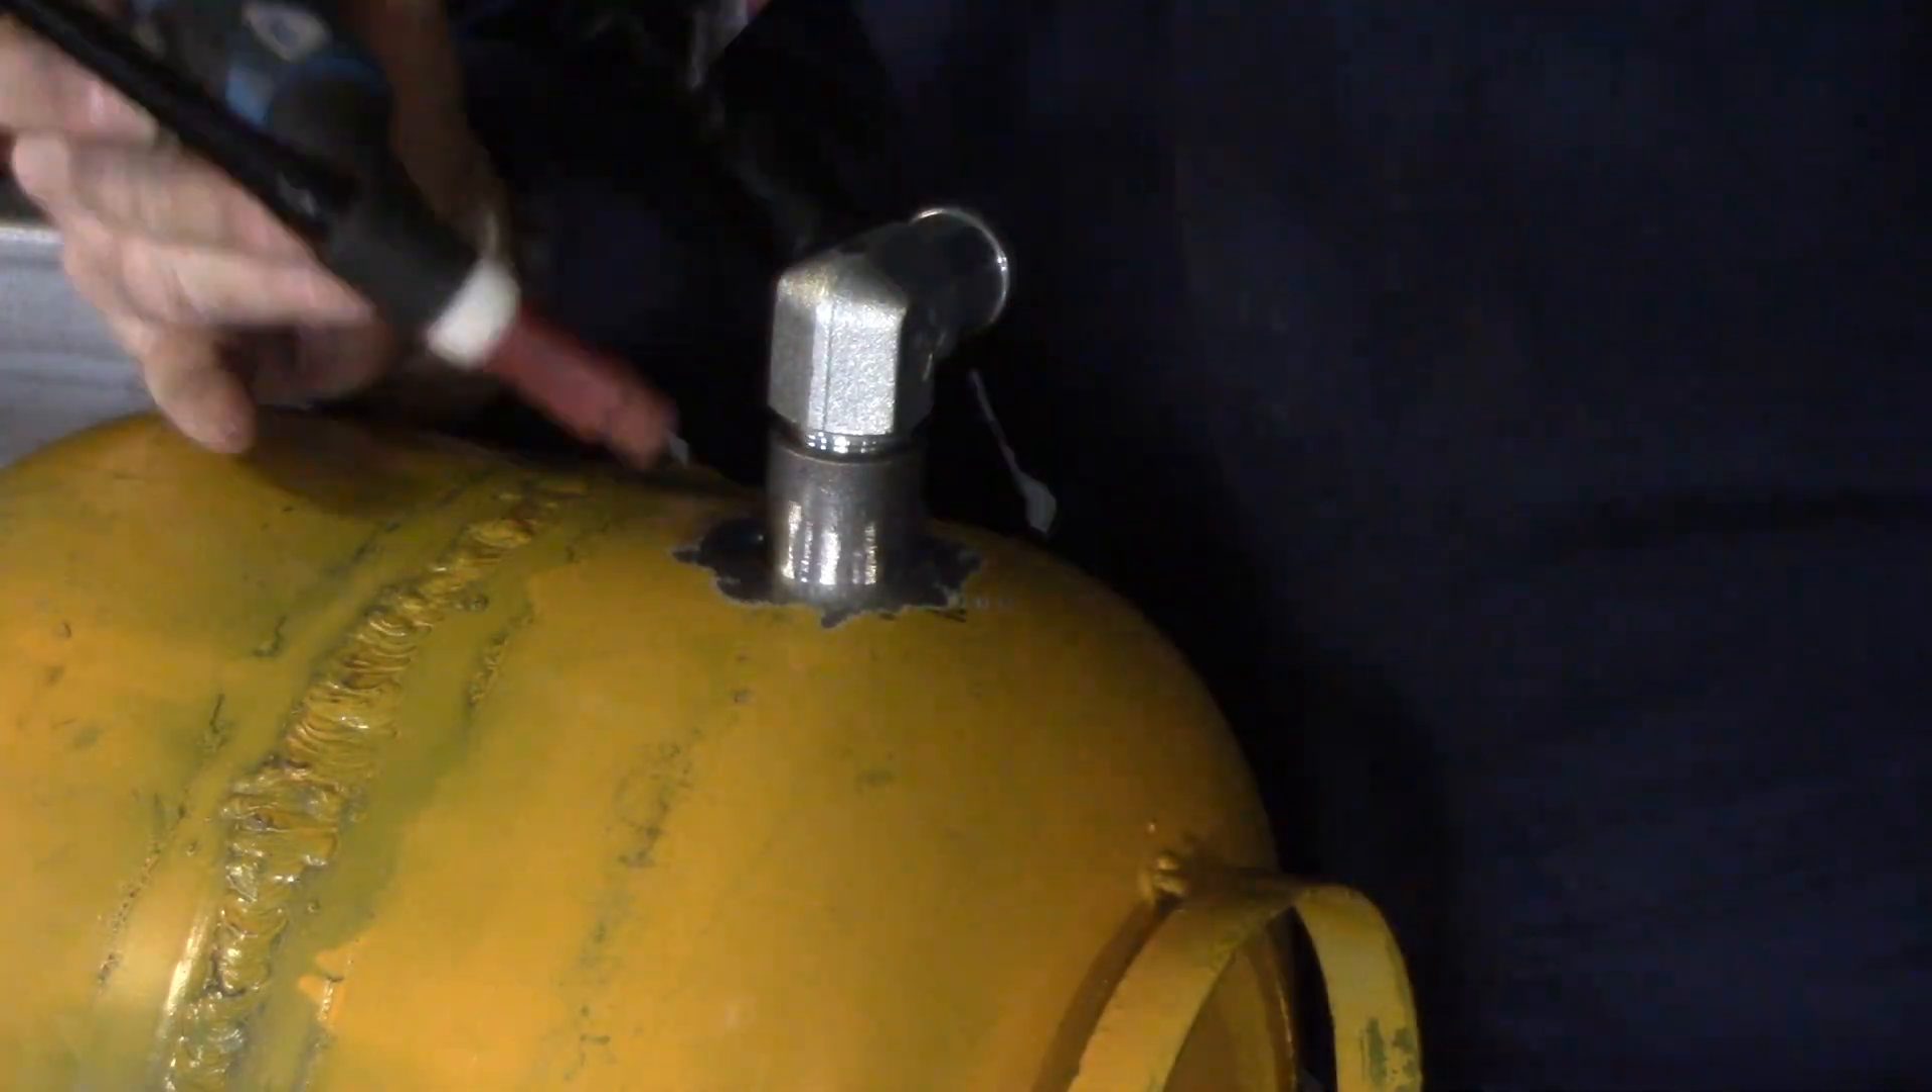I've fastened this elbow into the fitting it's just a little pipe fitting with a female thread through it and i'm going to weld that into the tank.